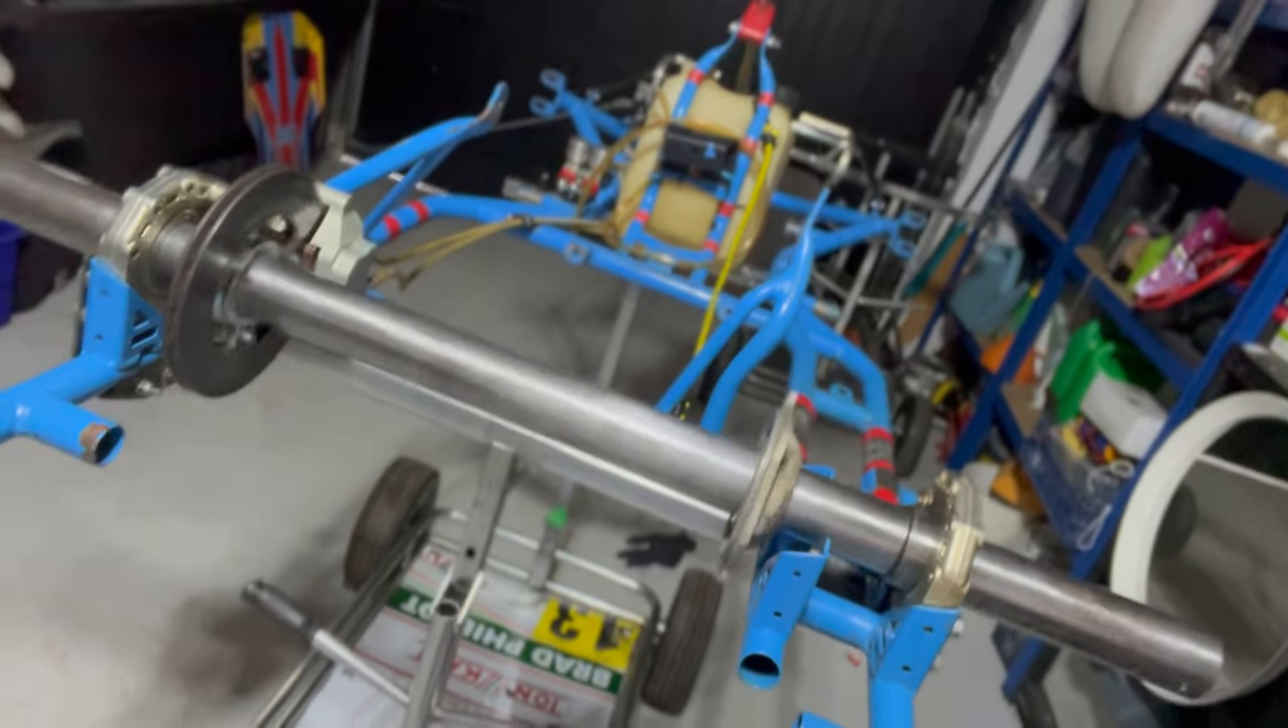Rear axle assembly is all back together all i now need to do is tighten up some bolts put some grub screws in but just look at this.